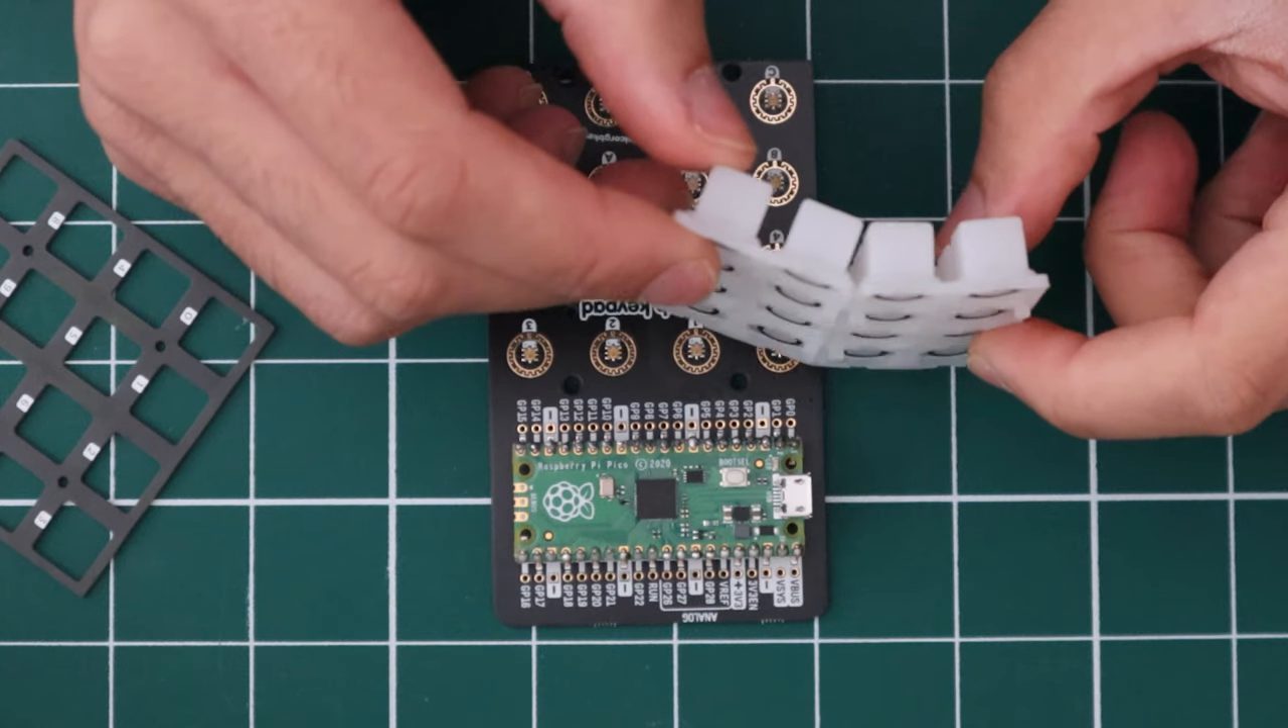So, we've got the Pico installed there, and the pins are all installed, time for the buttons.